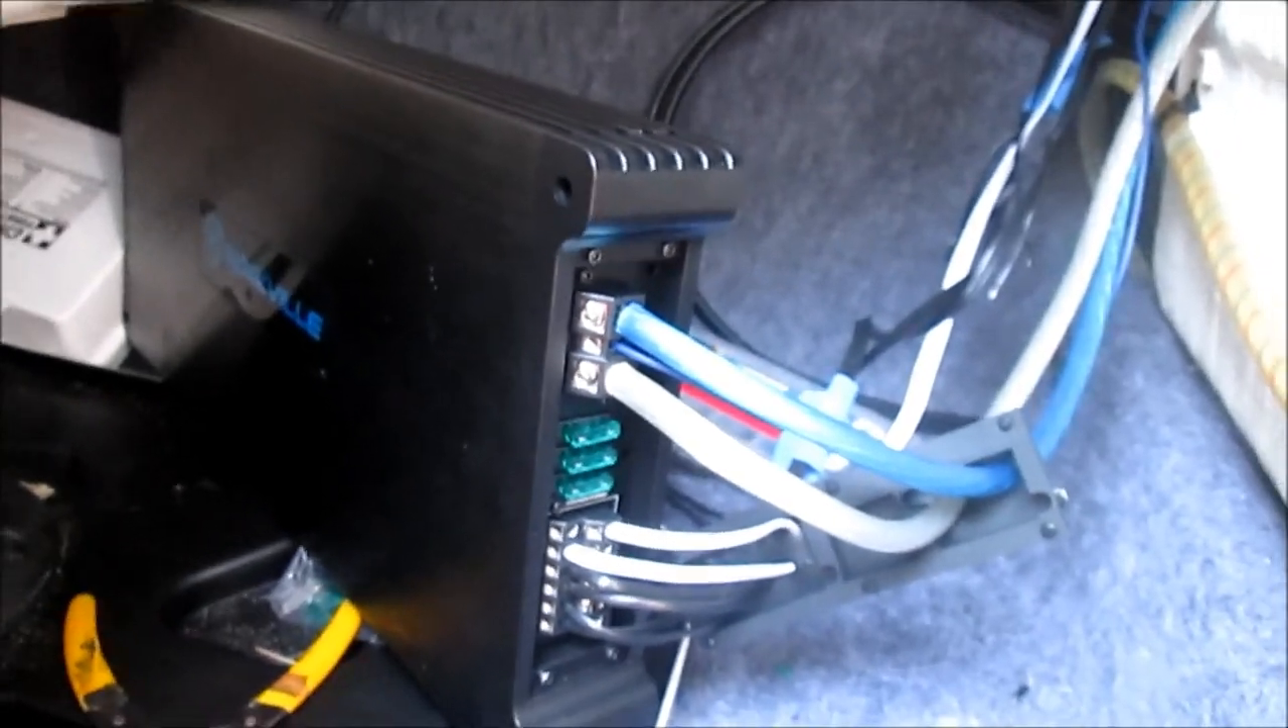Alright, I have got all the wiring run. And, uh, started wiring the amp up.